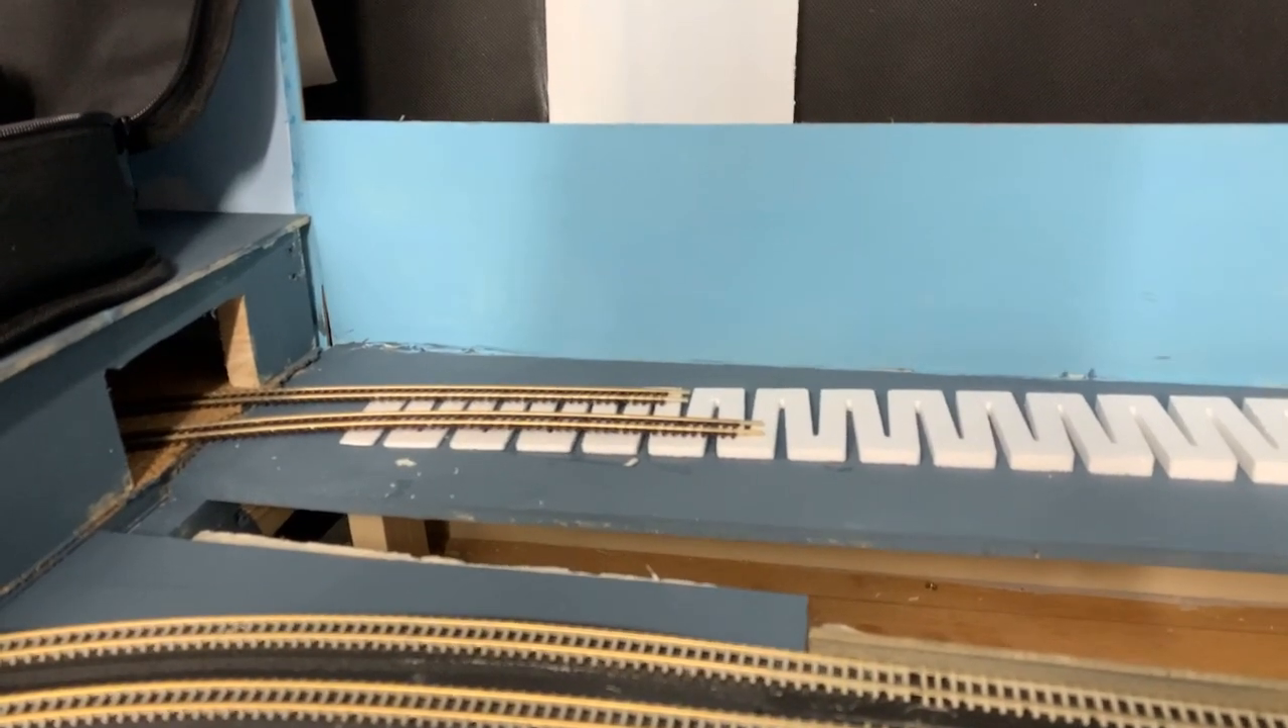And as you can see I've started to install the incline here.